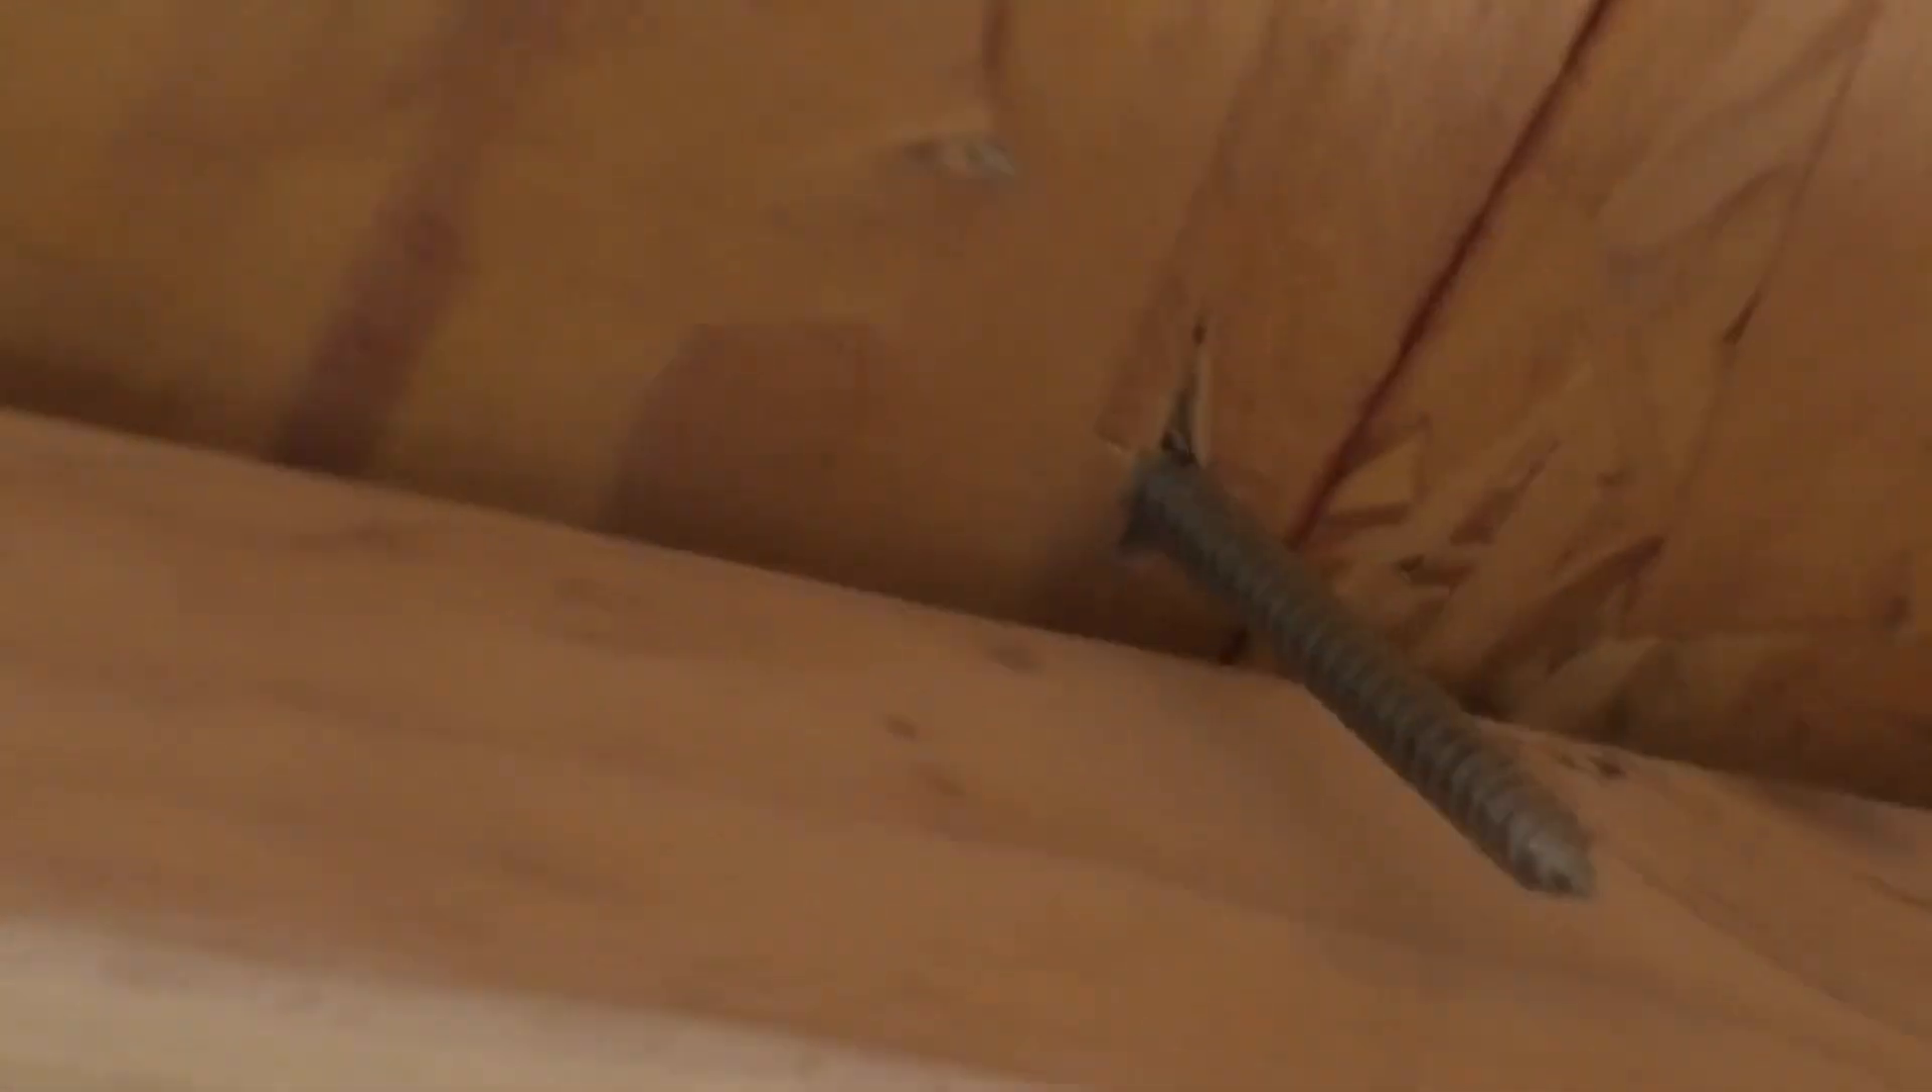Shit I totally missed it uh-huh okay that's bad I got to redo that one.